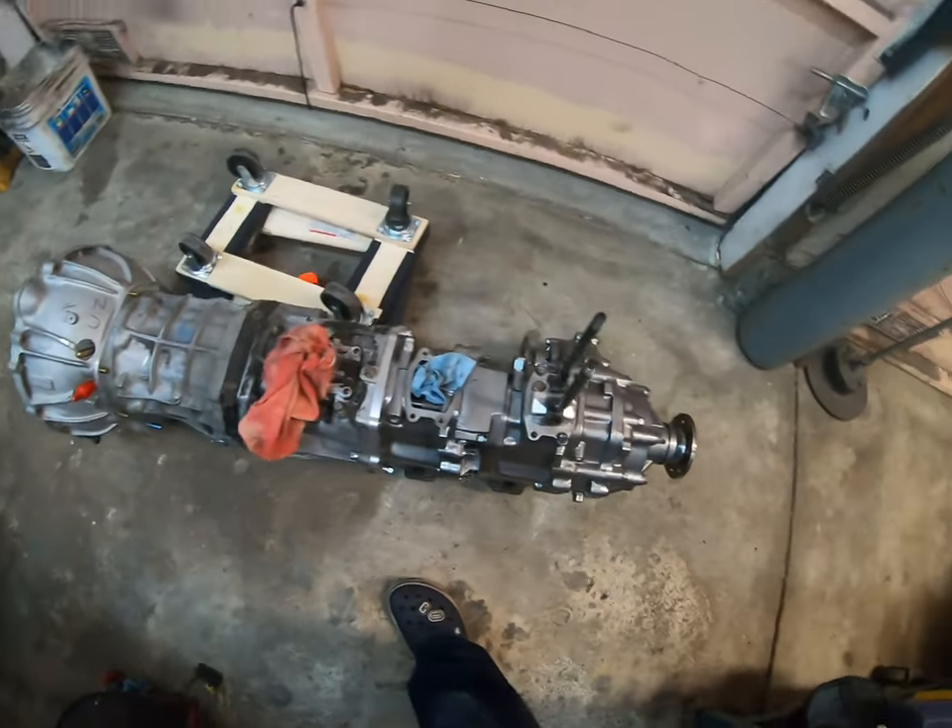I got my transmission together finally.